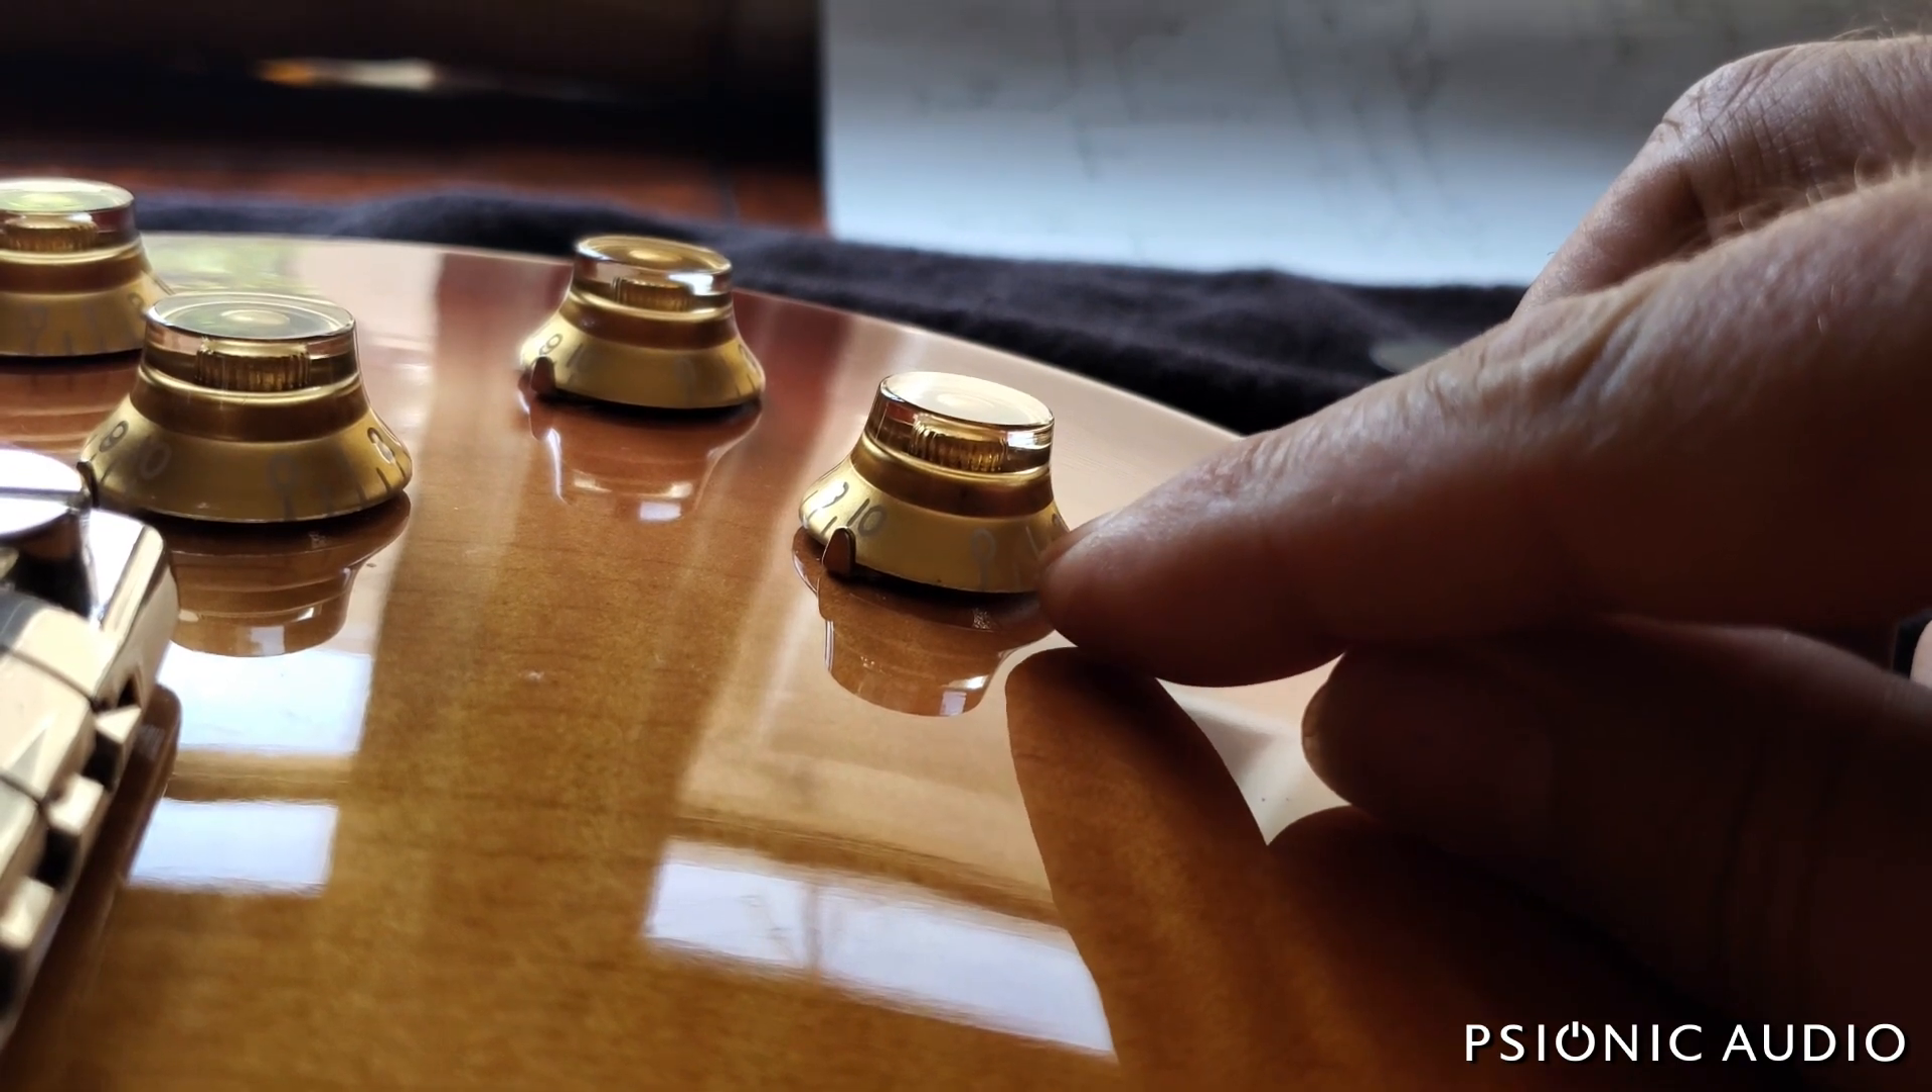The knobs come almost all the way flush to the body.